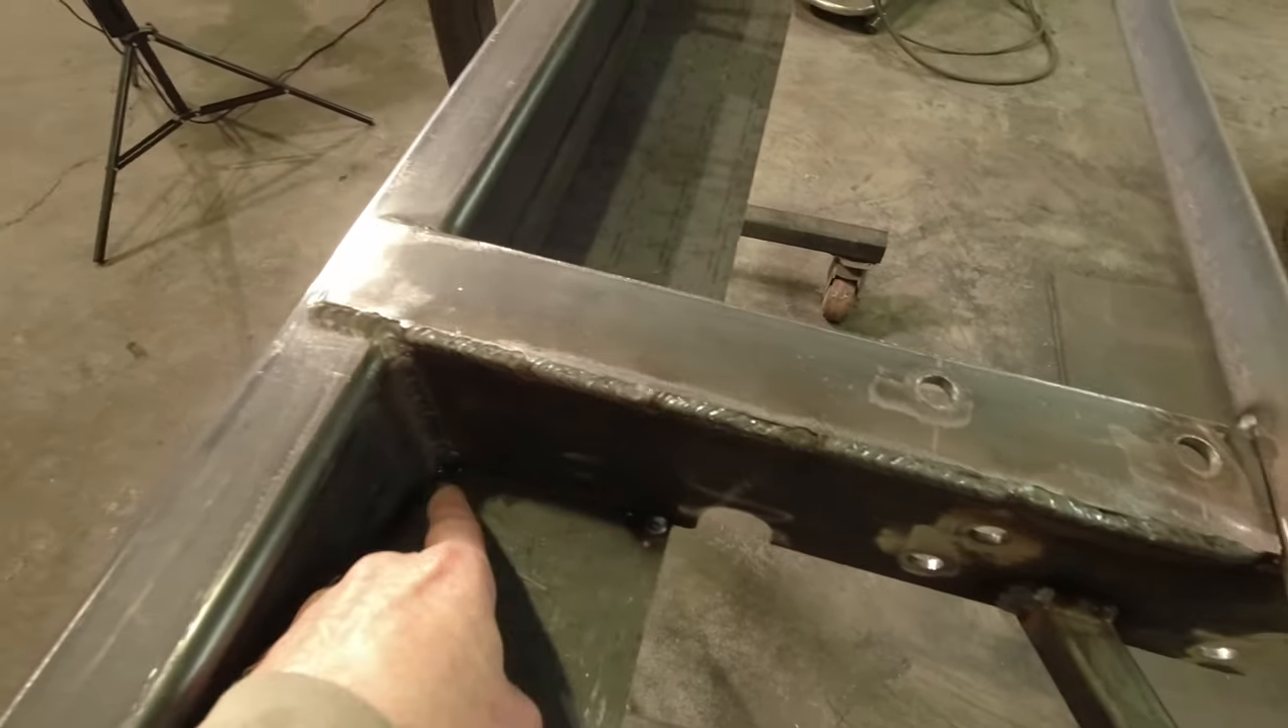As you can see I have turned the bumper over and I finished all of my welds along the mounts here.